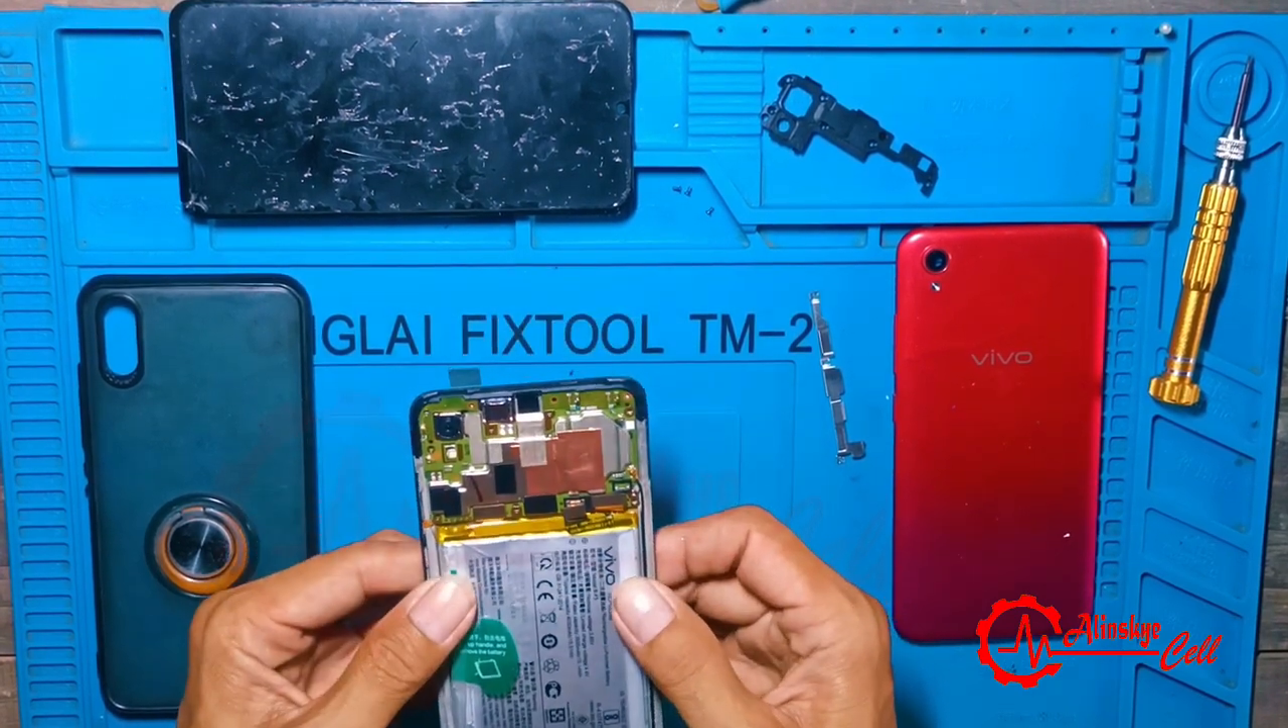Ini dia guys dipasang baterainya ya ya itu dia sudah dipasang.